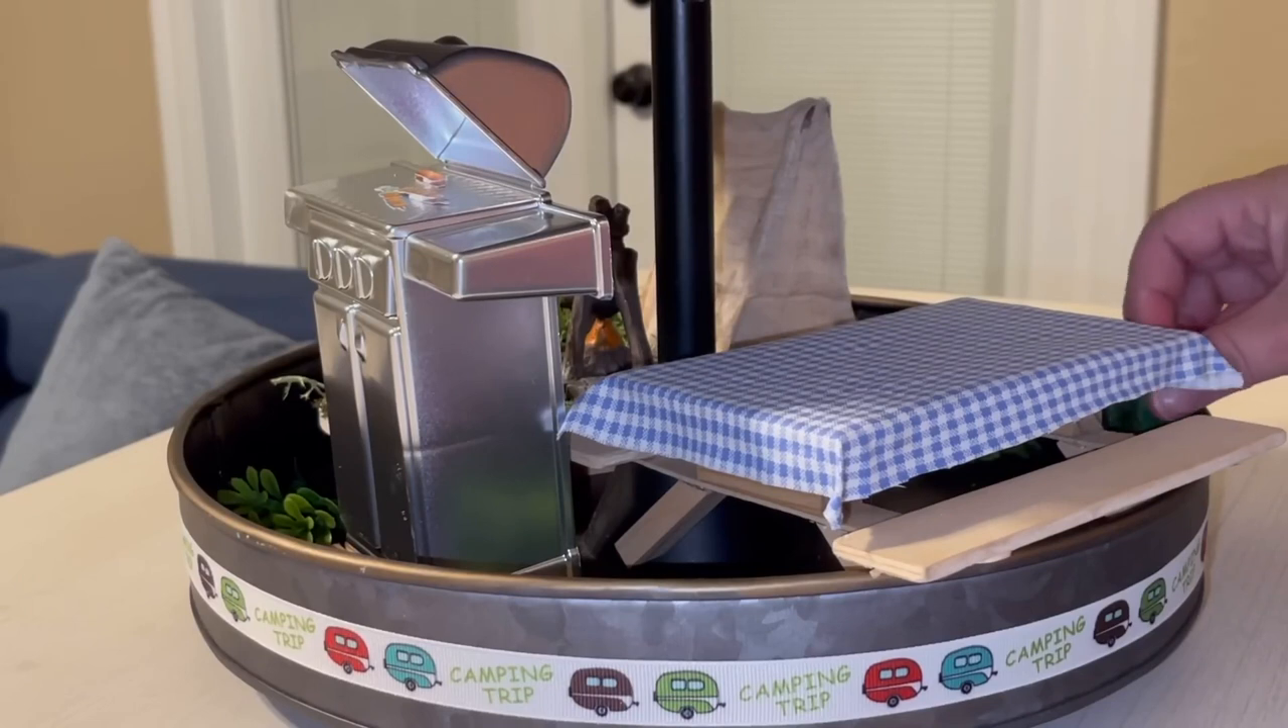So I think that the picnic table is going to work really well here. It doesn't fit all the way down in there, but that's okay.